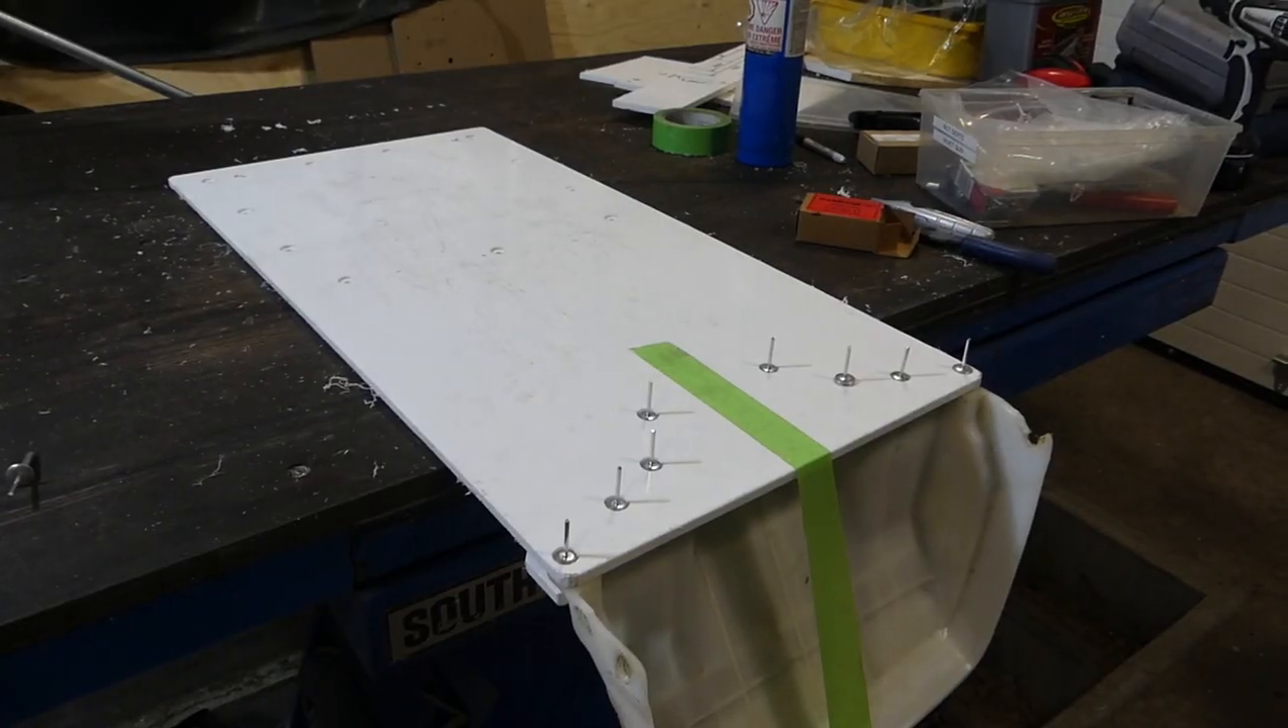Okay, I've got all the rivets in place.